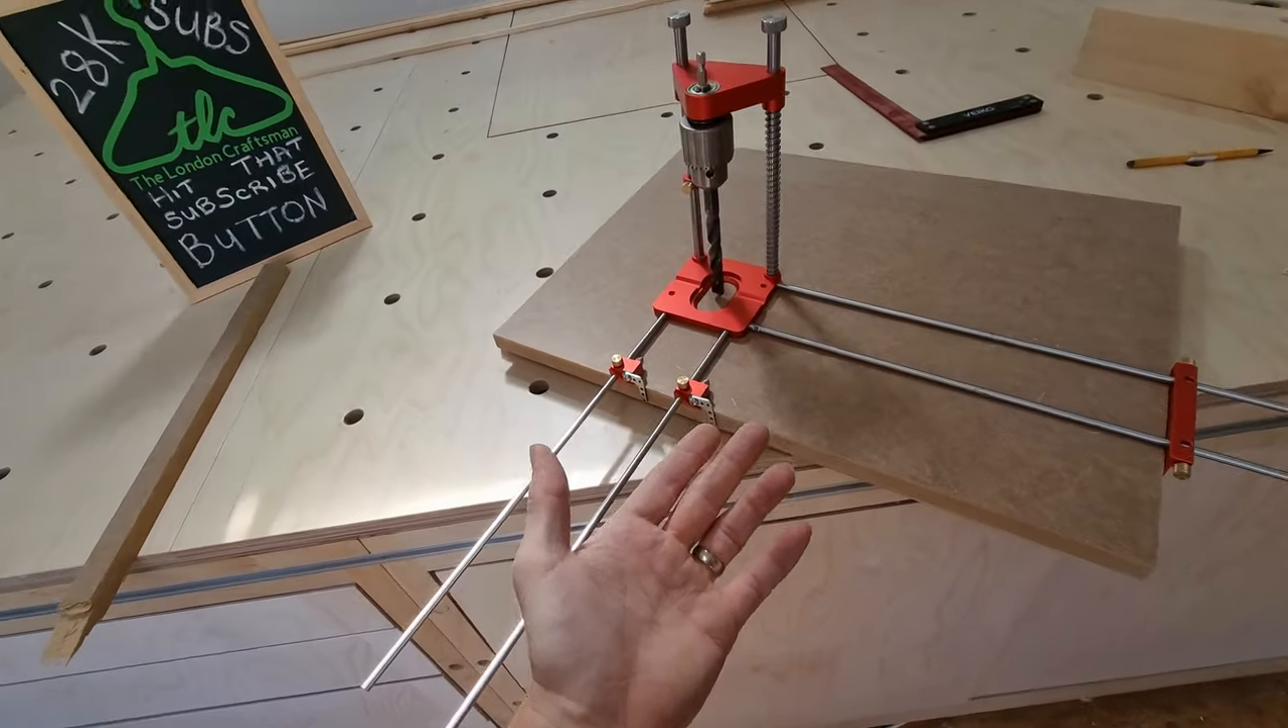Here's all the guides in place.